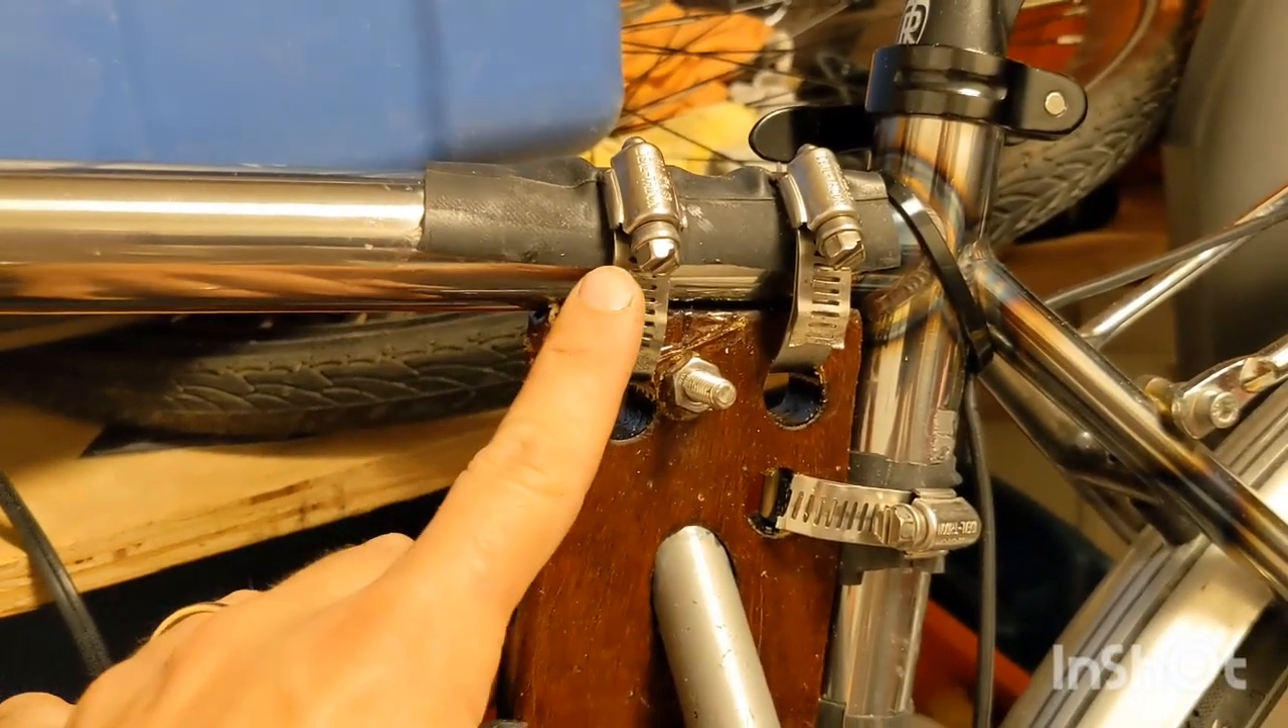So to protect my frame I stuck some inner tube pieces under the hose clamps.